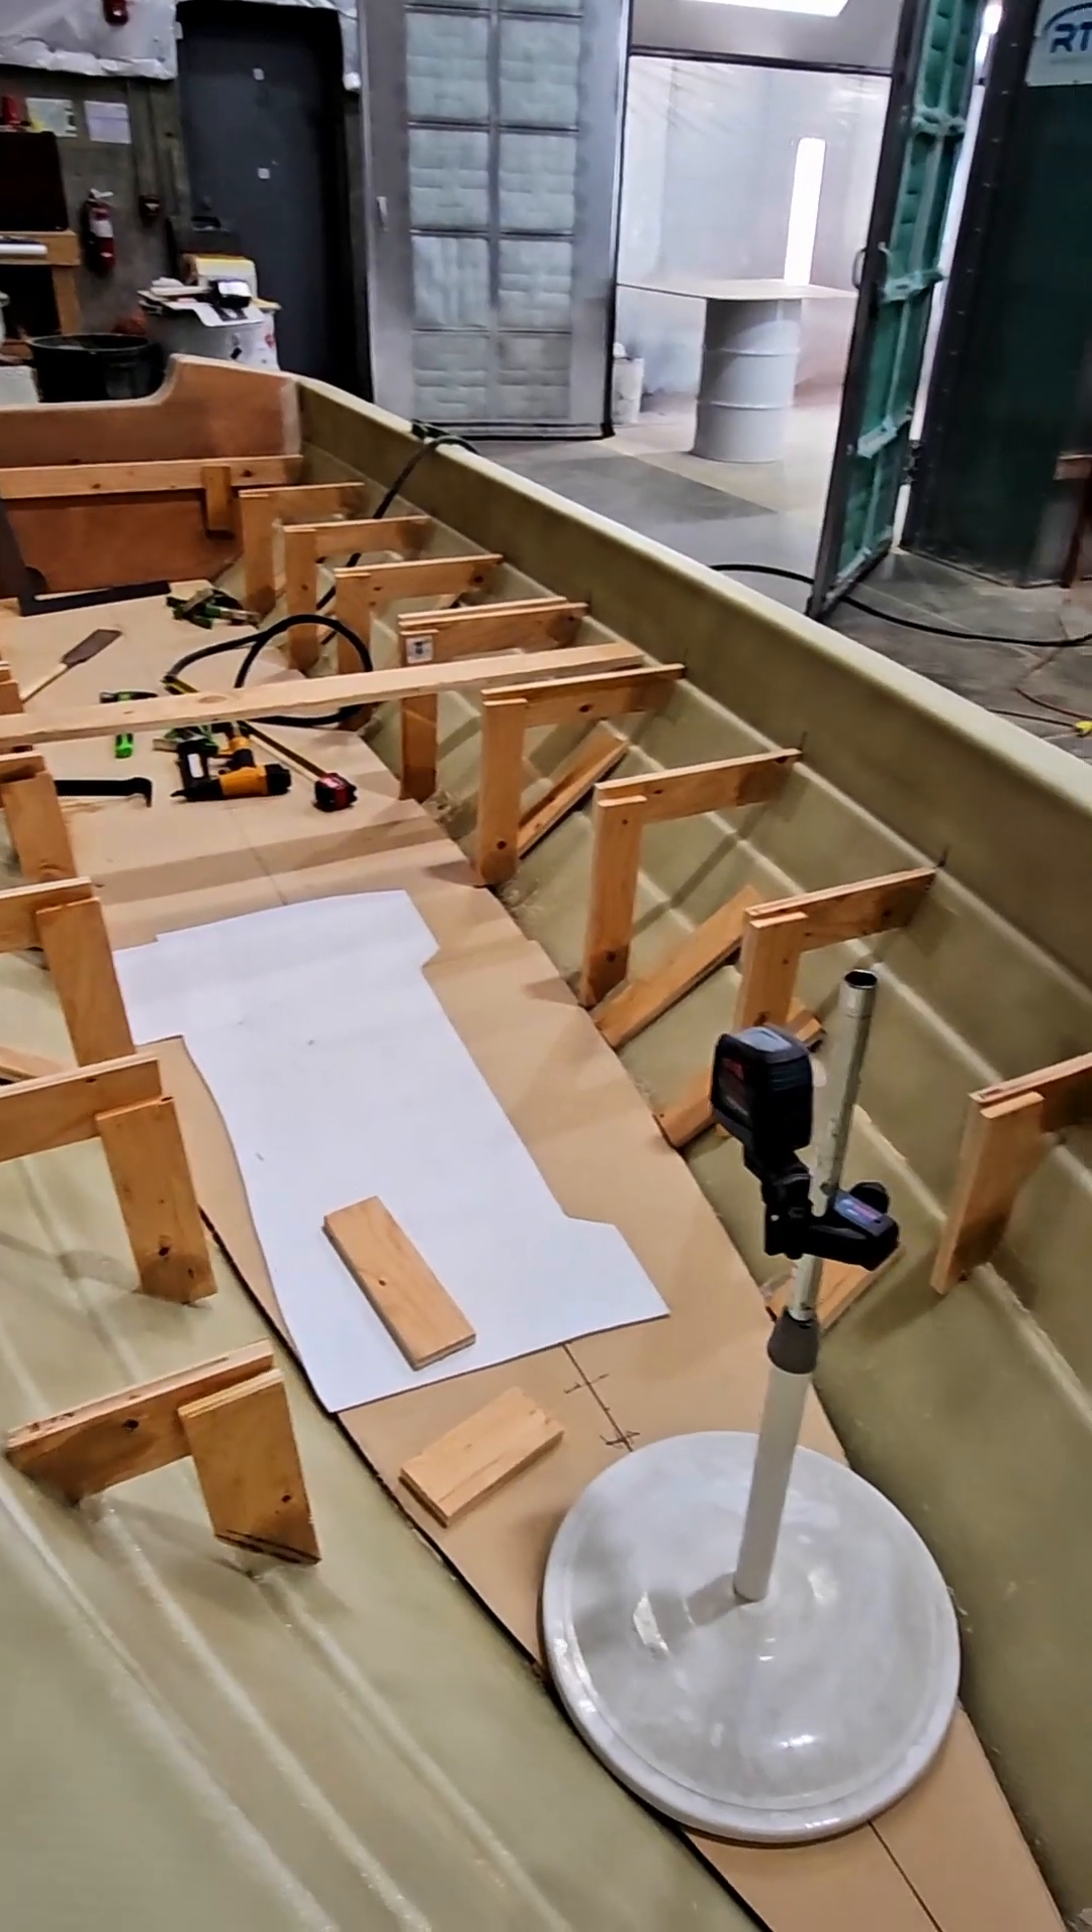We've got the framing in place for the side seats.